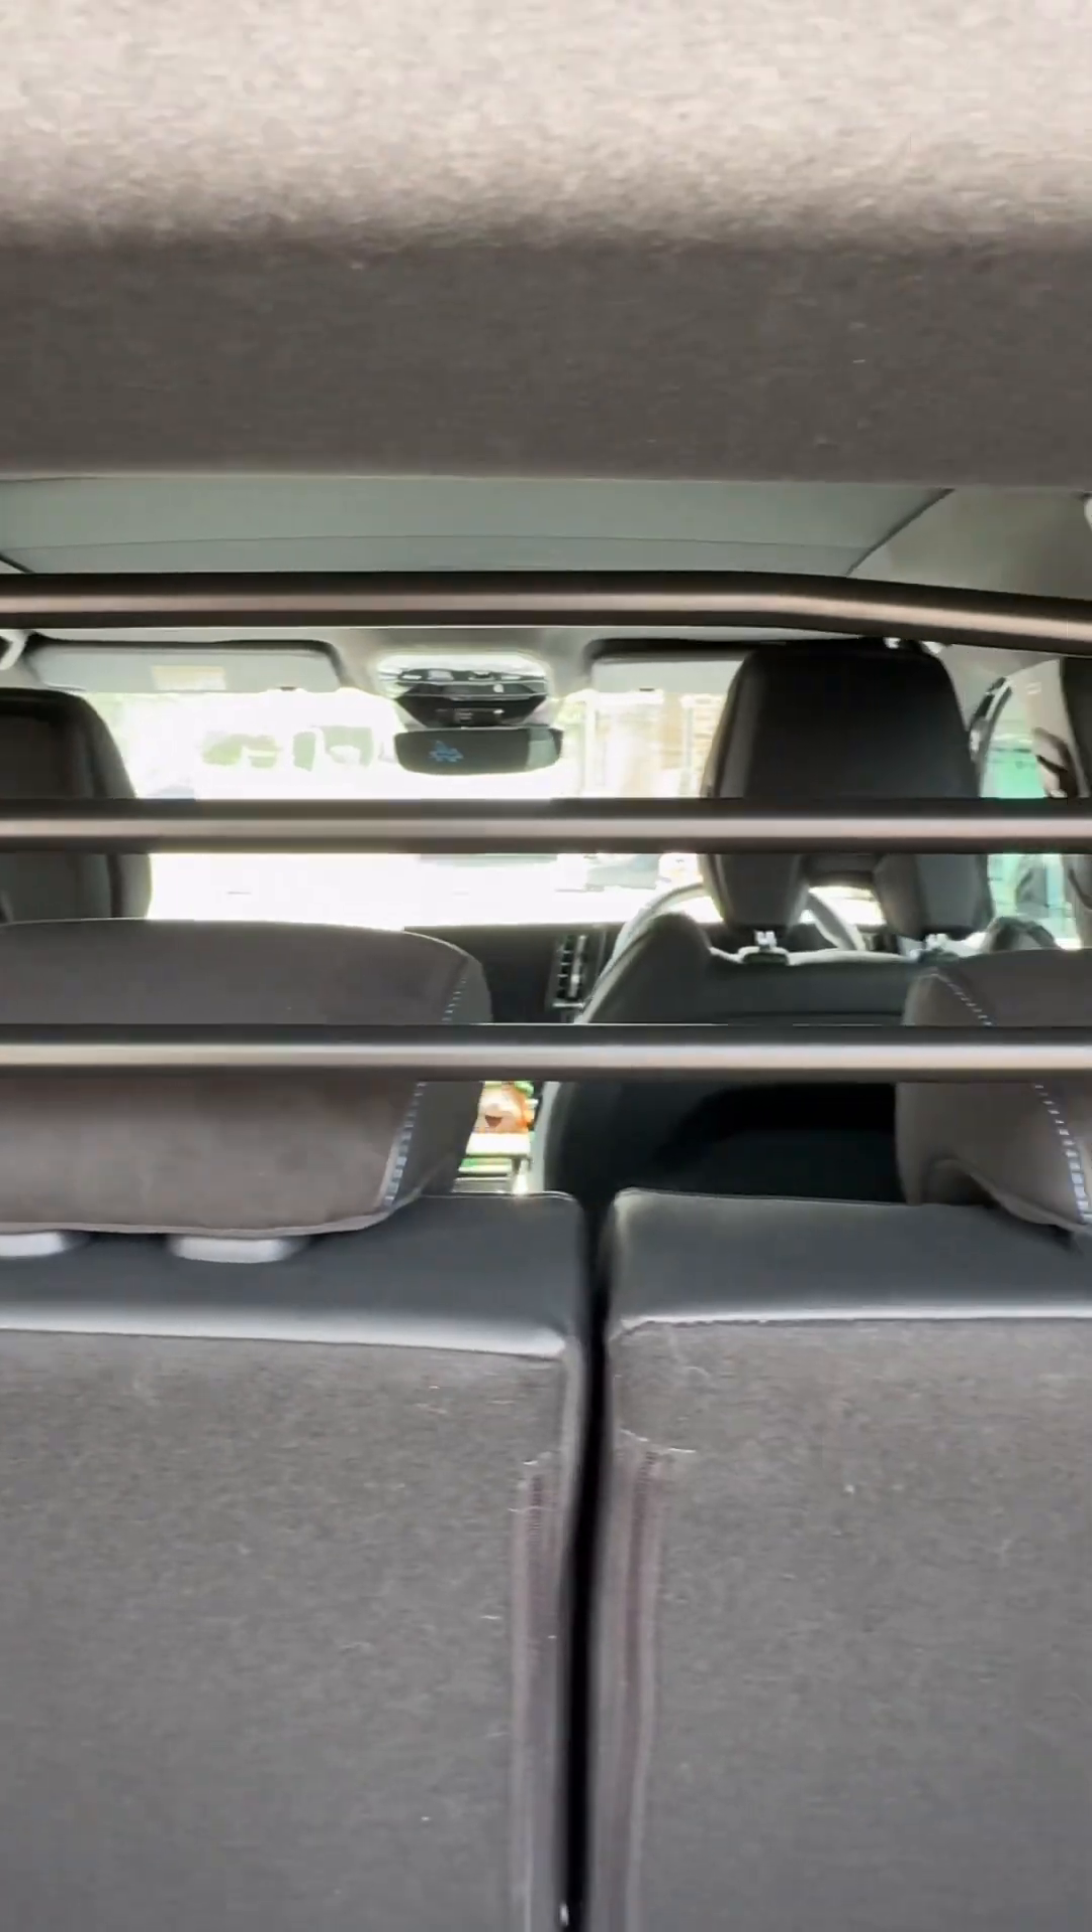And that's it that's a dog rail installed.